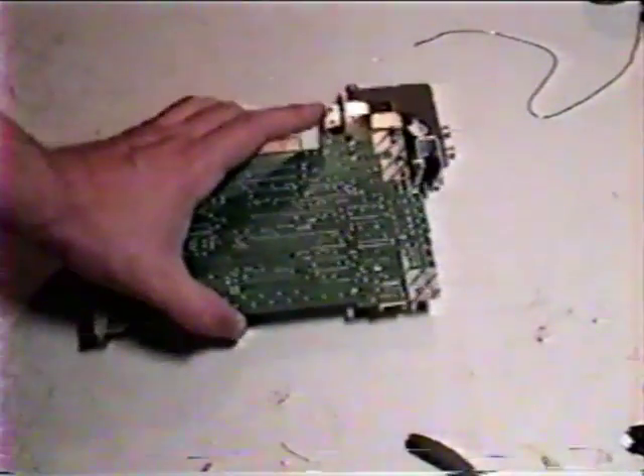The NES board is now naked.